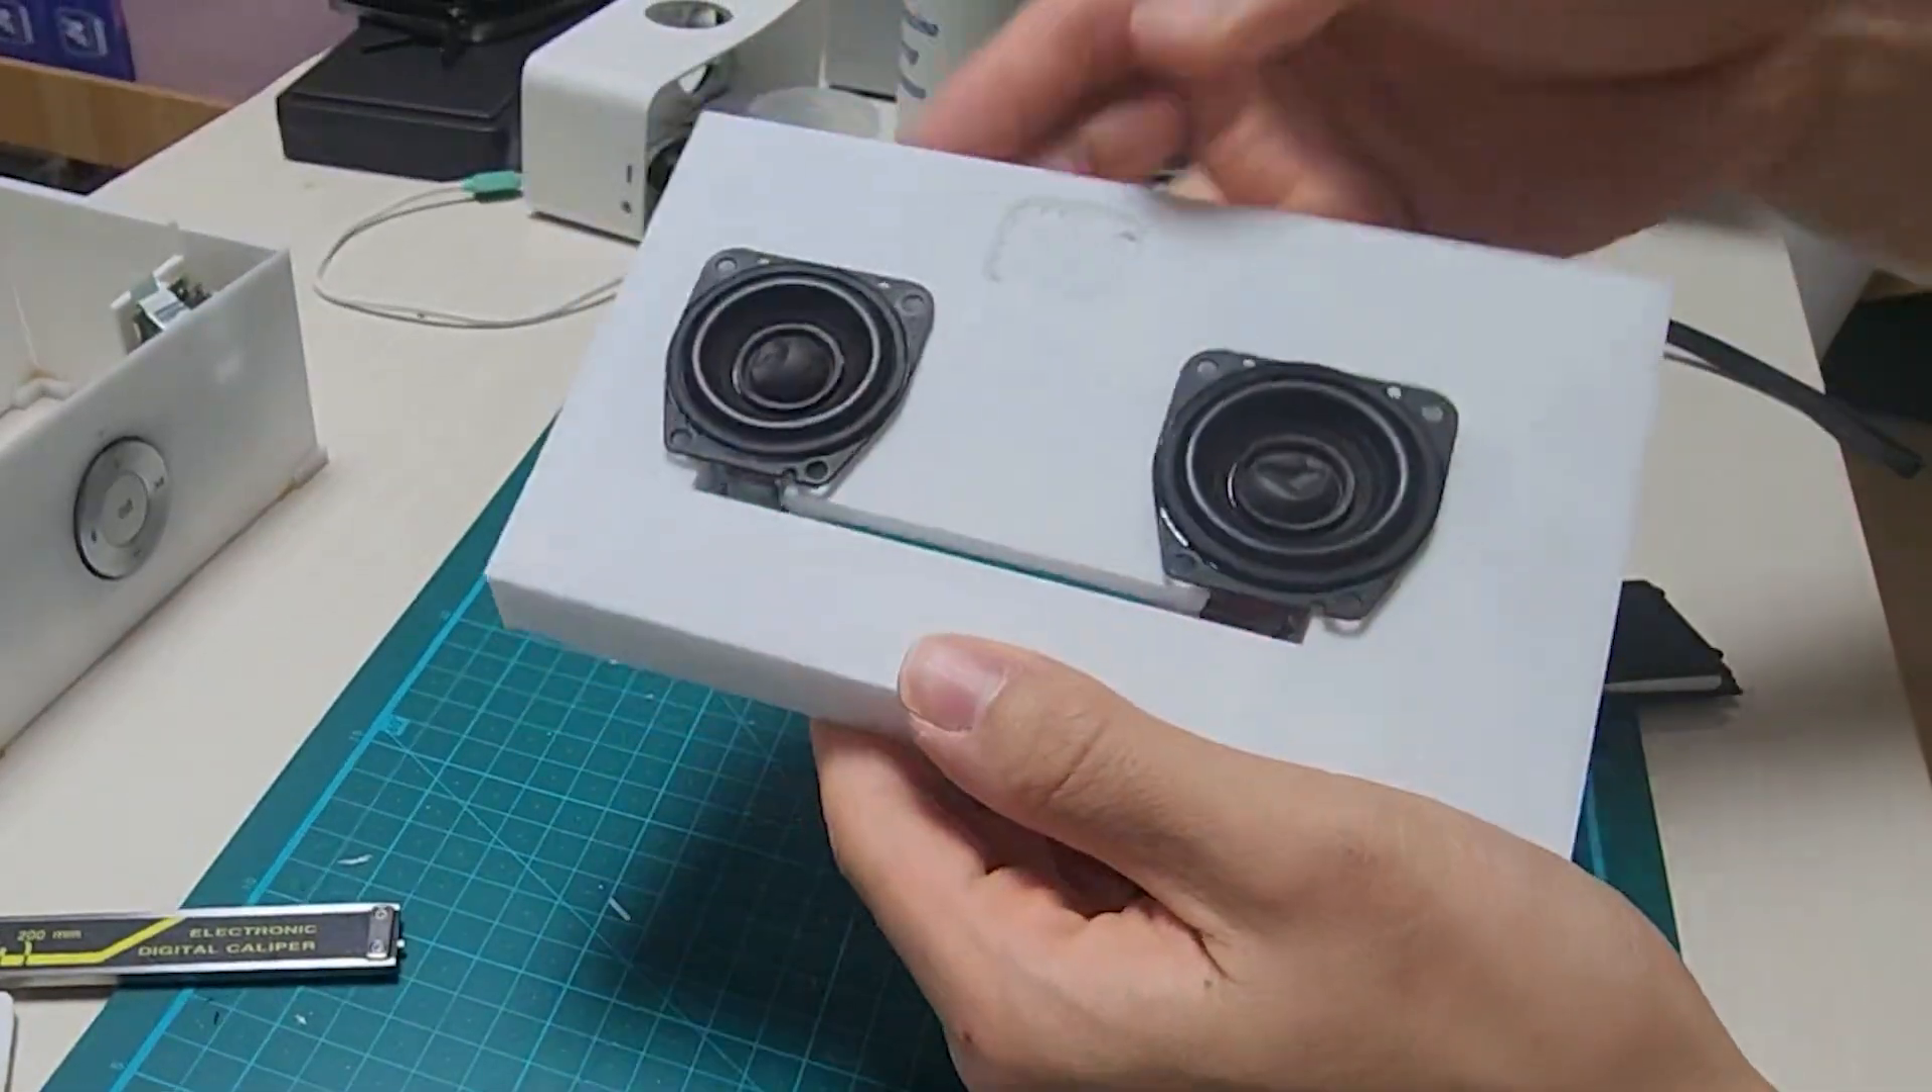I ground the parts so that the speaker now fits to the hole.